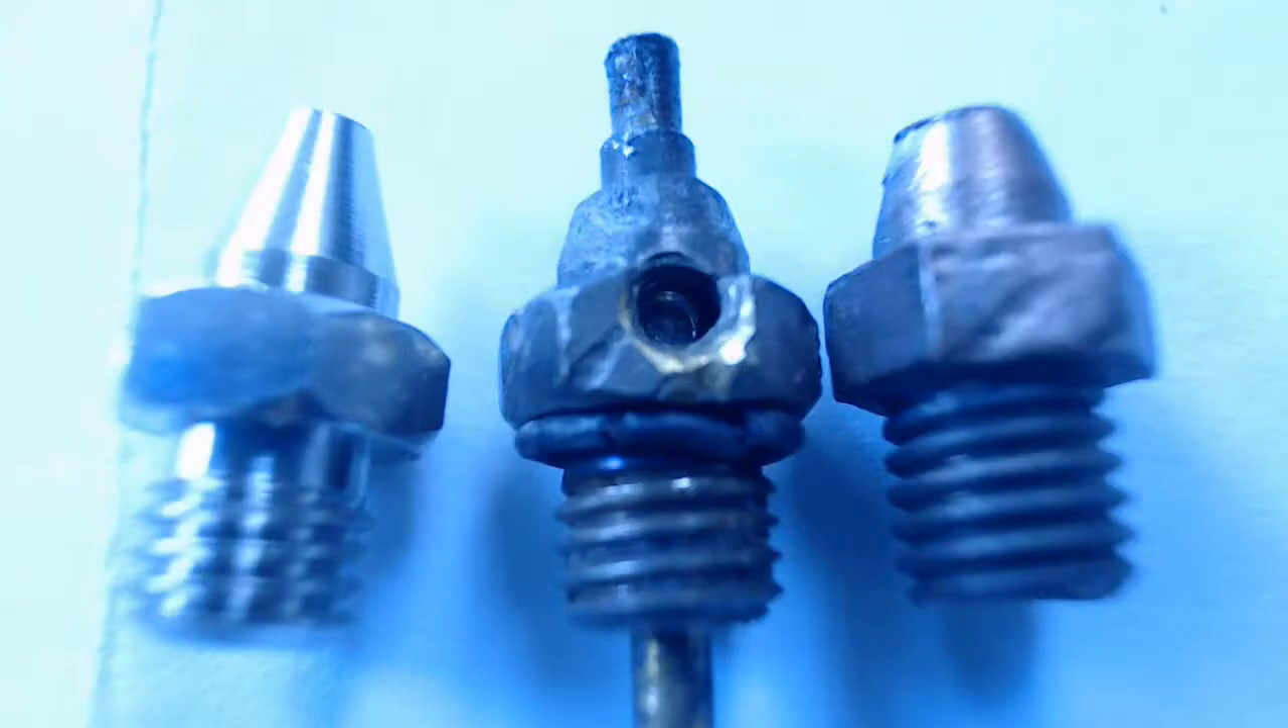Here's a close-up of a drilled and tapped tip with the brass tubing inserted.